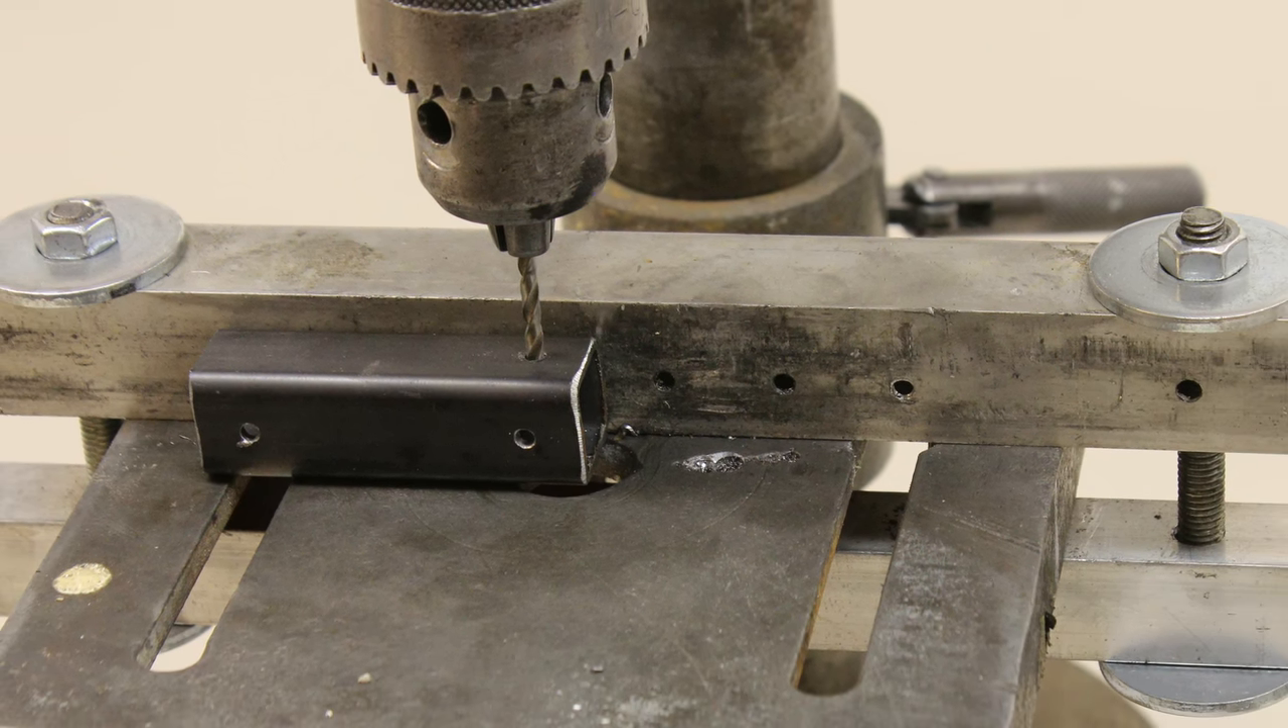I have mounted two aluminum bars on the table of my drill press which makes it easier to drill along the center line.